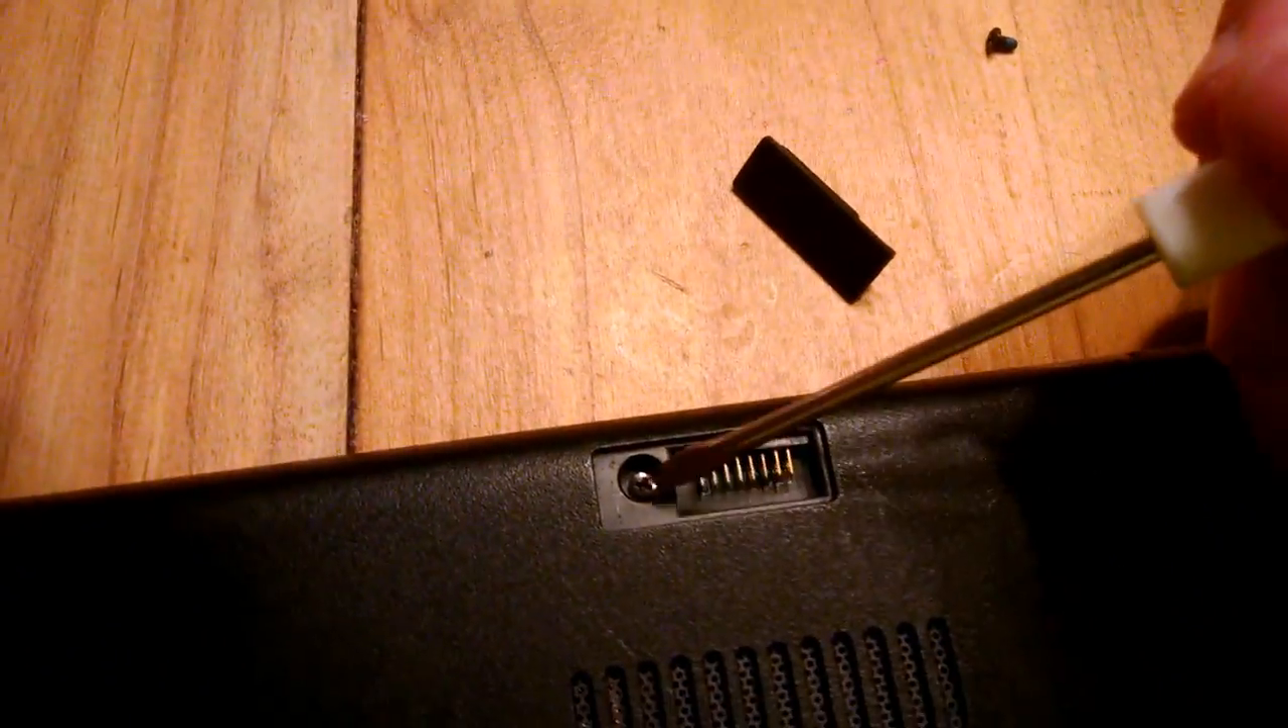So I had to take the rubber thing off and that exposed a screw there as well.